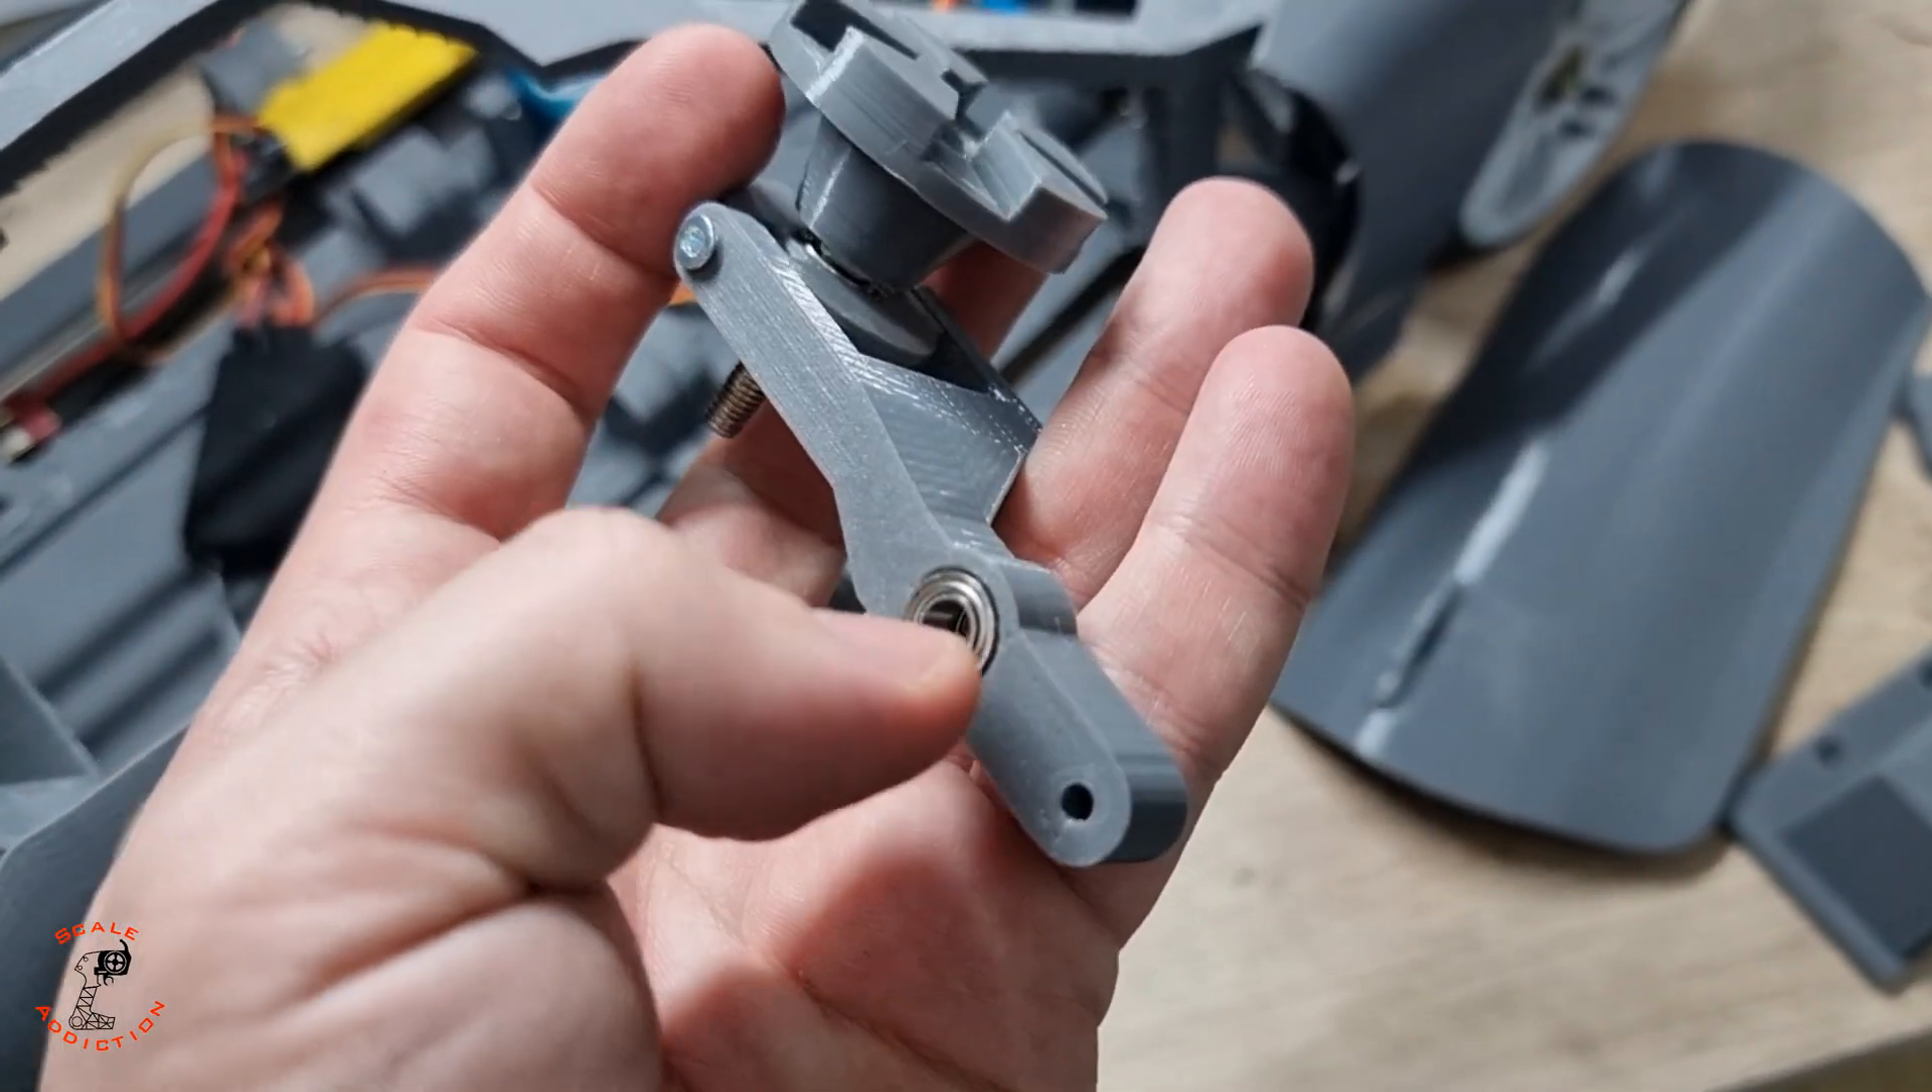Here is the clutch it's all assembled I also put two bearings here on the arm.